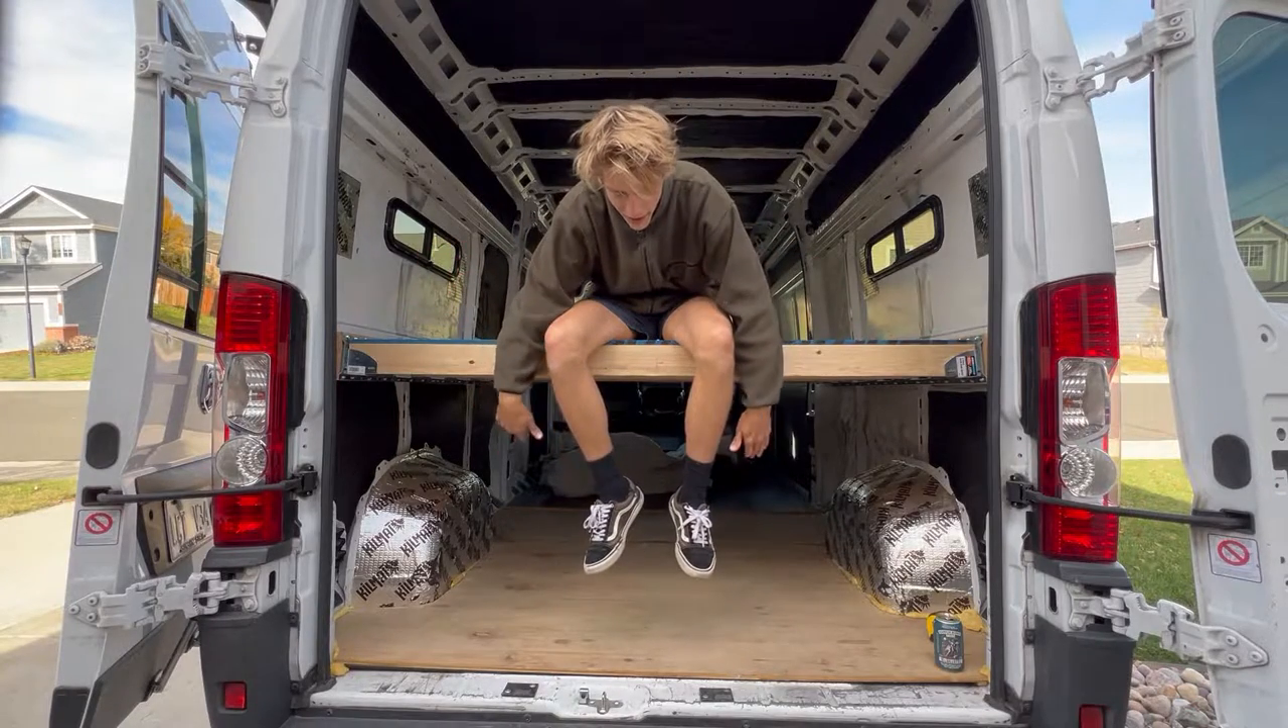And now you're all set. You've got your floating bed frame on the van, so you have space below you, and you can sleep up top.